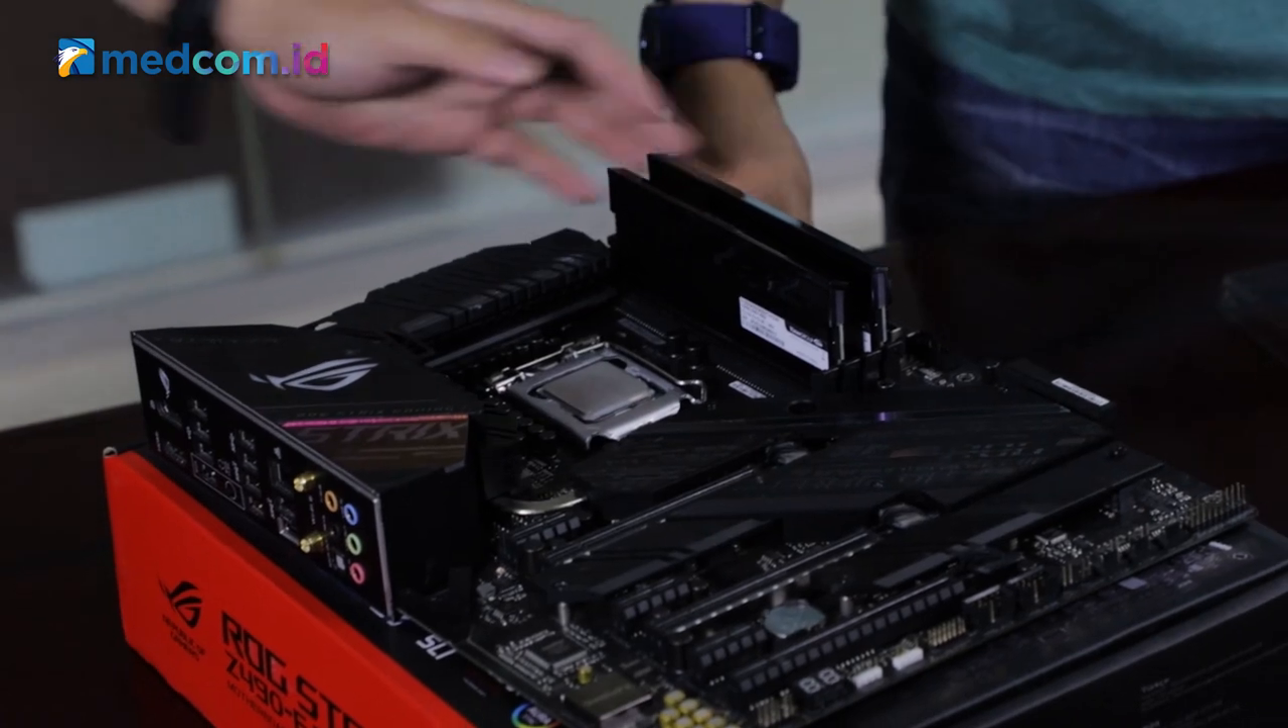Oke, RAM prosesnya udah. RAM udah kepasang.